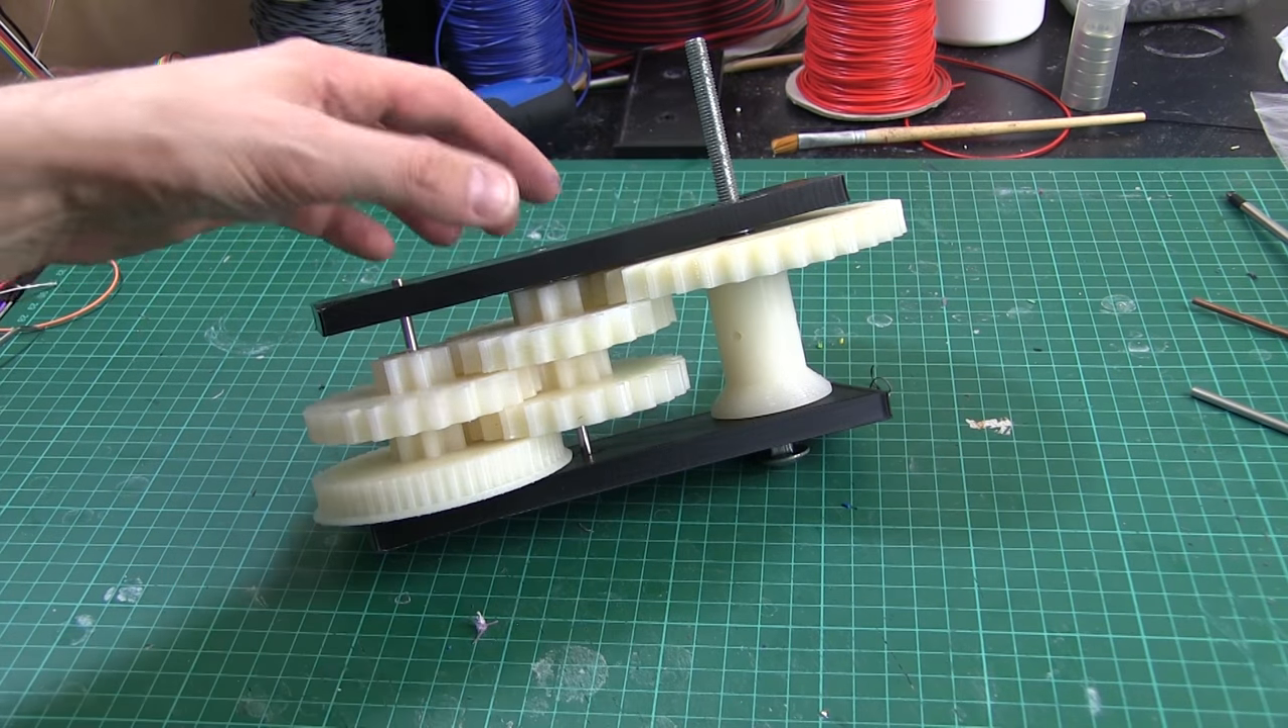So now I've got the big gear in.